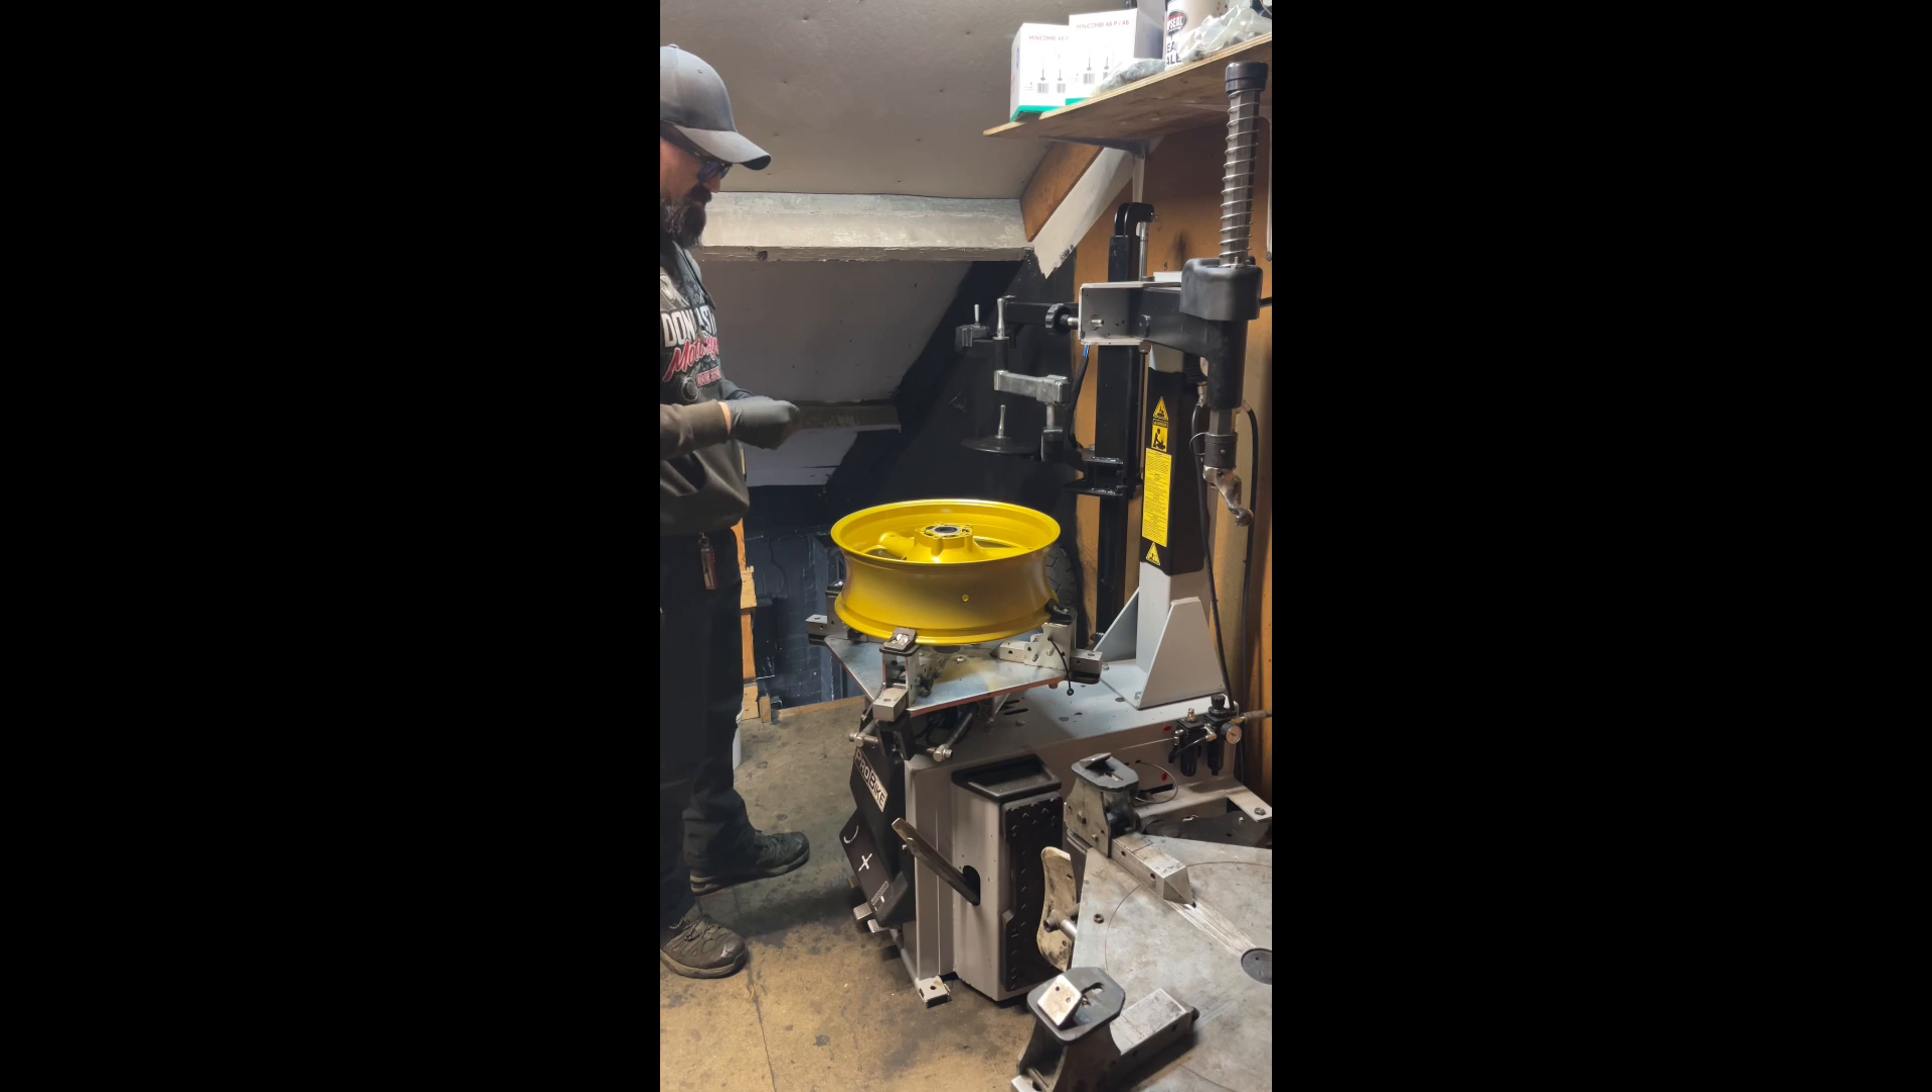We're back, so now the wheel is in the clamp, the direction of rotation correct so we know which way to fit the tyre.